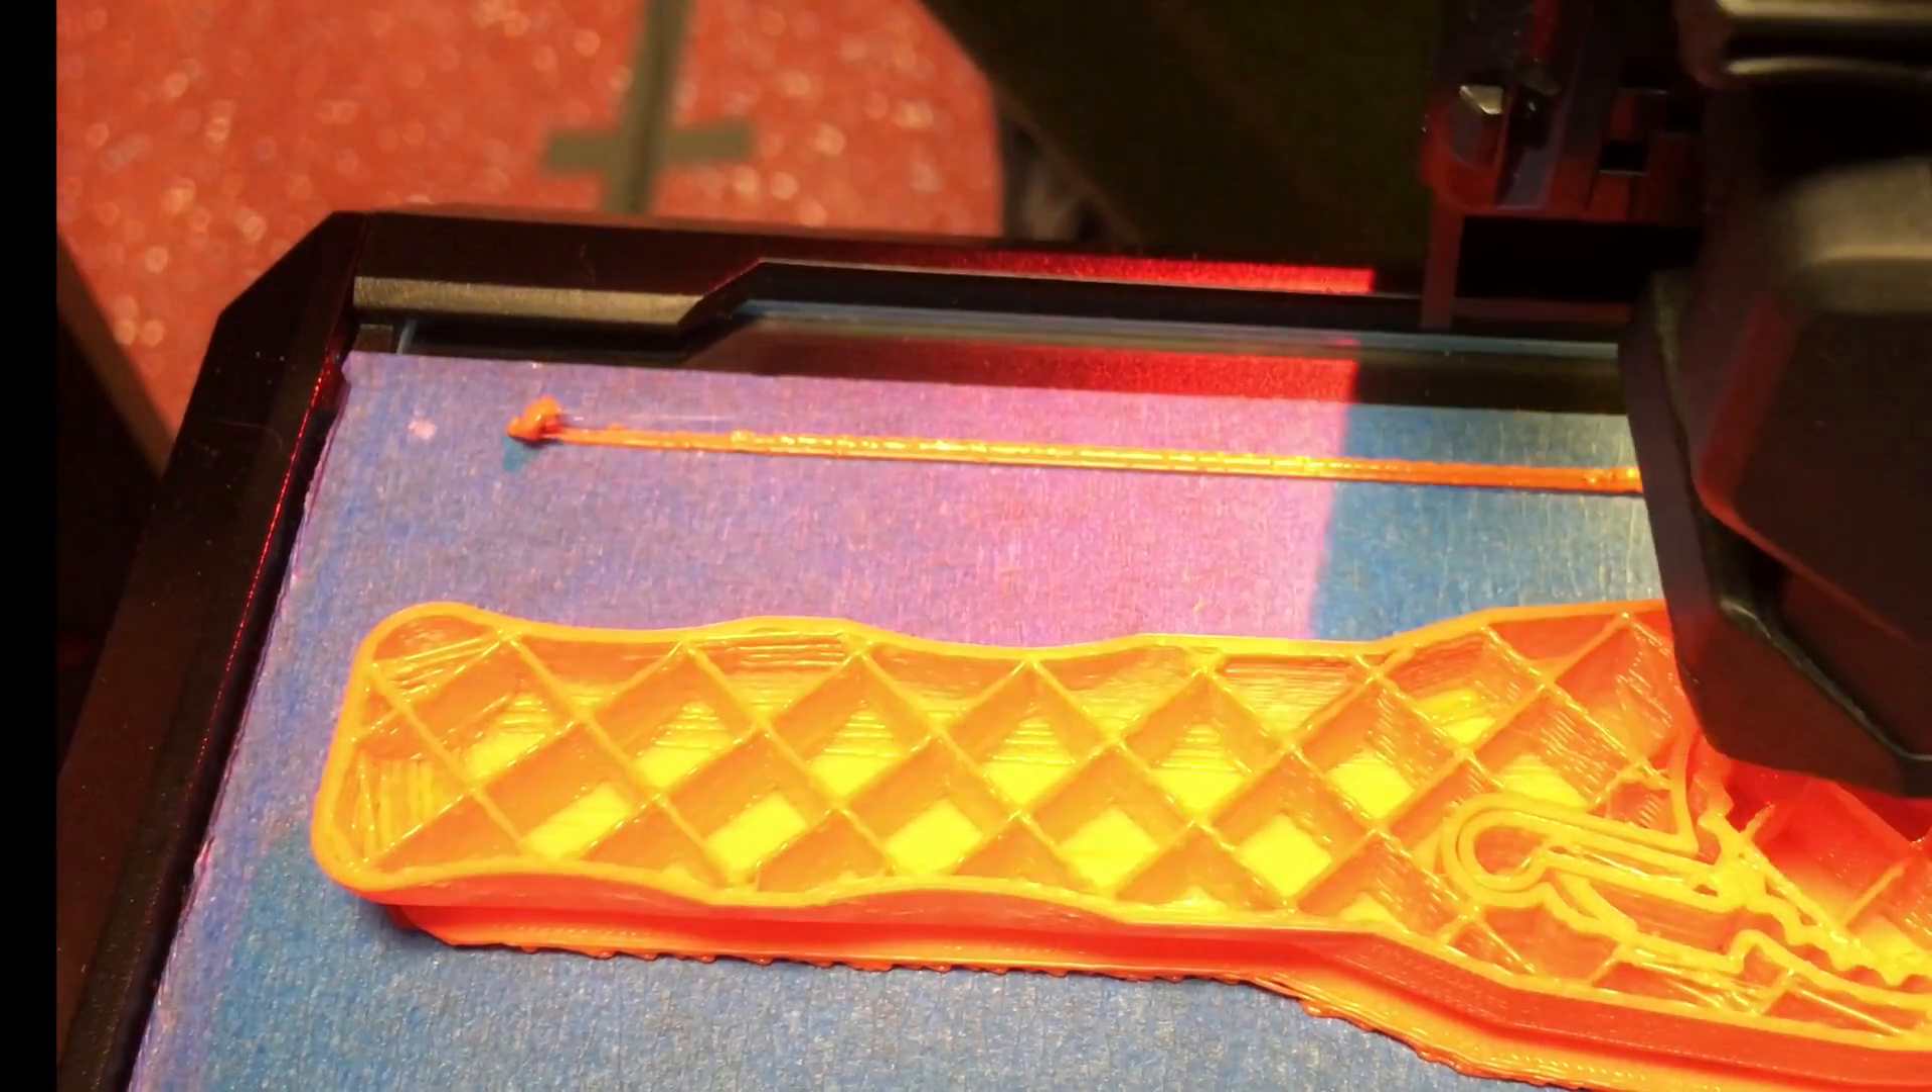I haven't yet taken the wrench off the build plate.